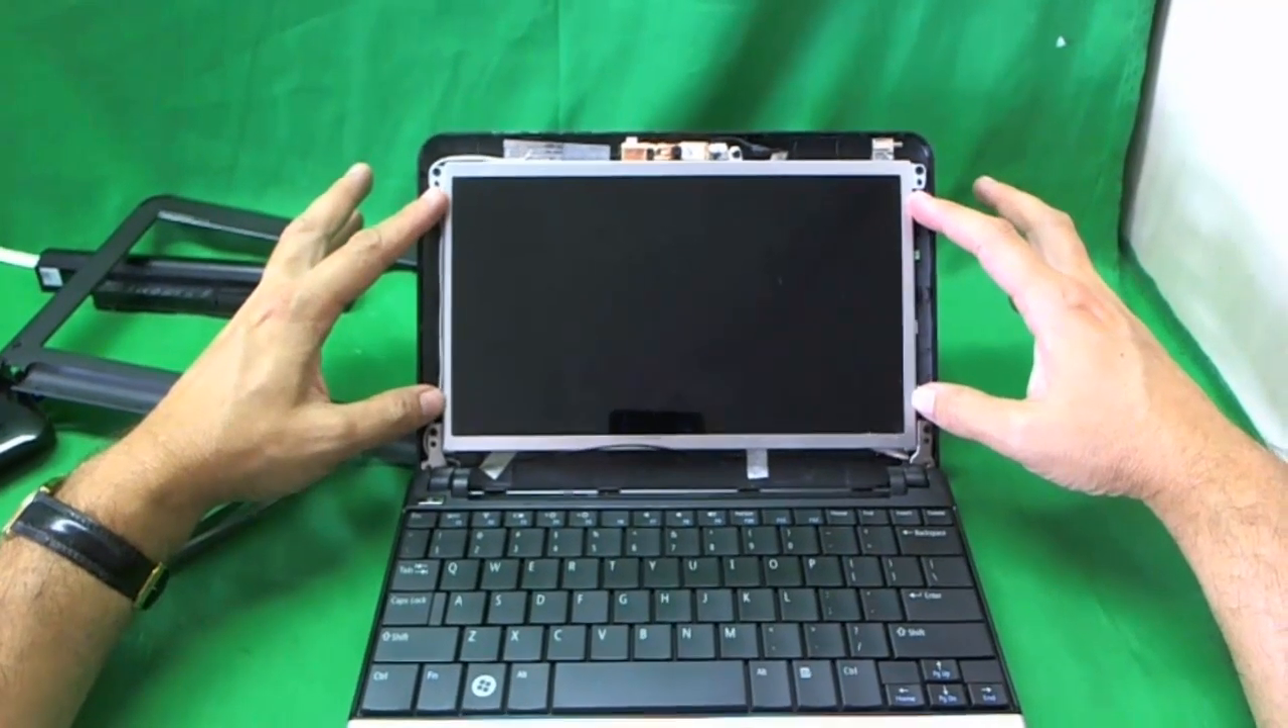Next we see the screen exposed.